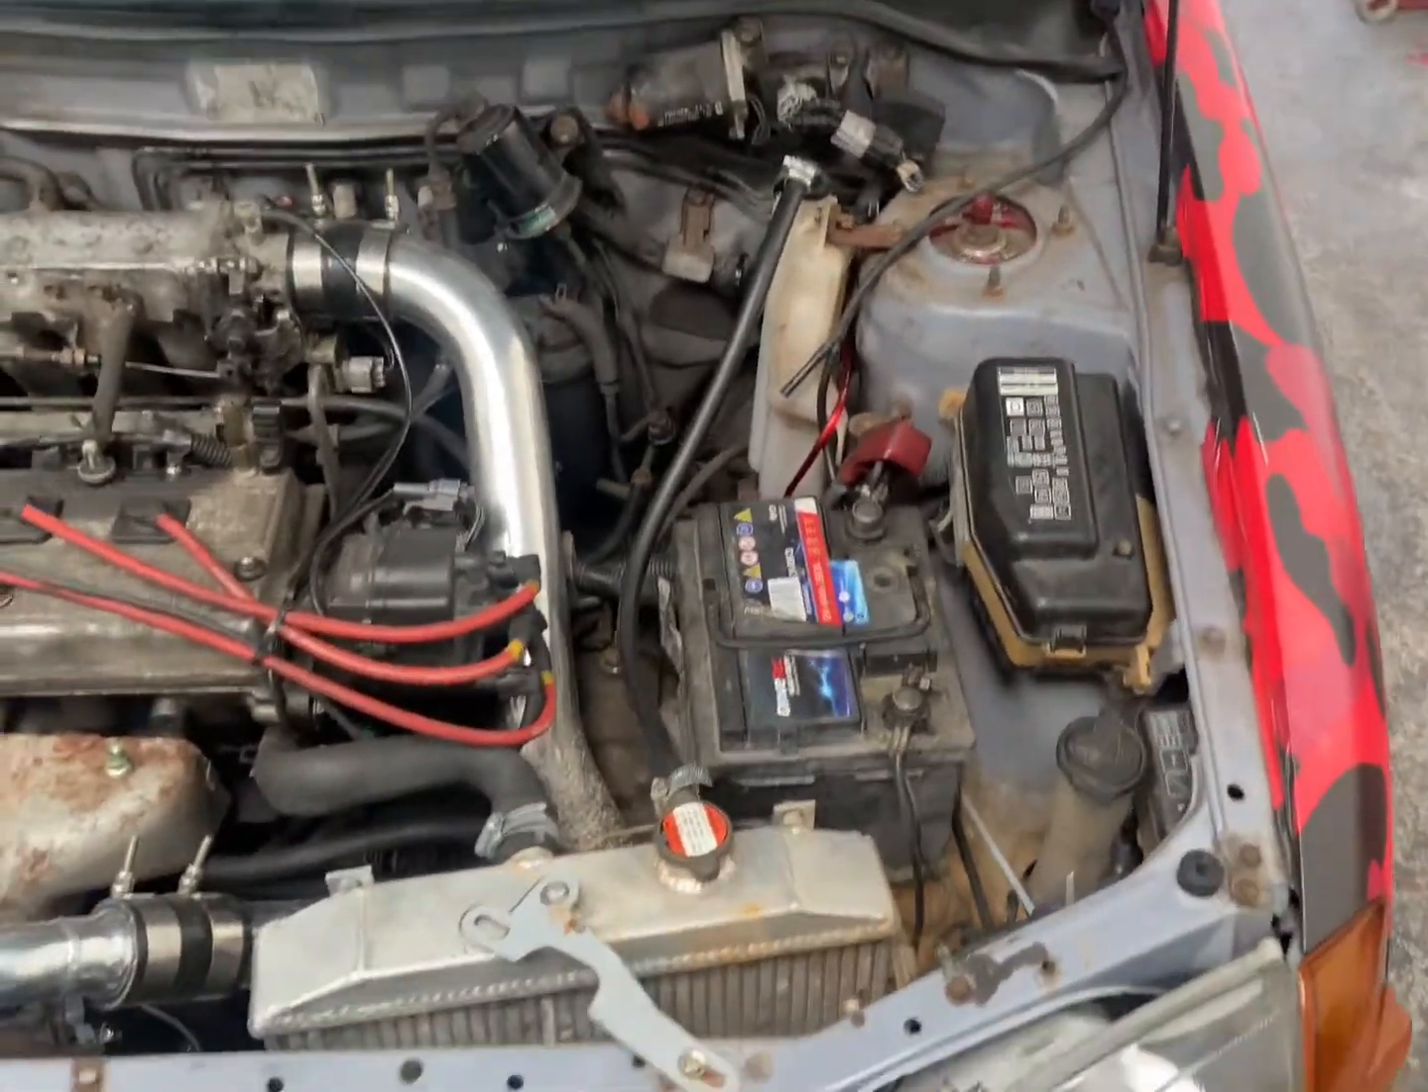Also the bracket that holds it in, sitting slanted, yep.